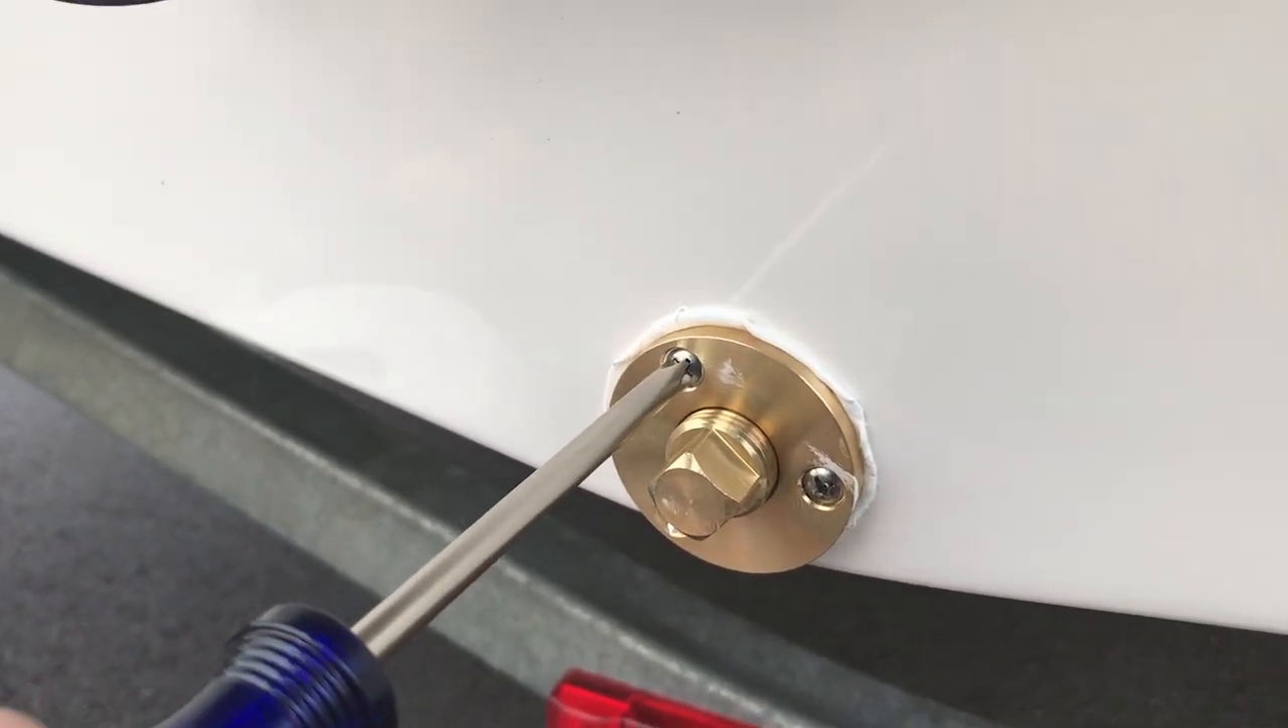So I got the first screw in. I got the other one going.